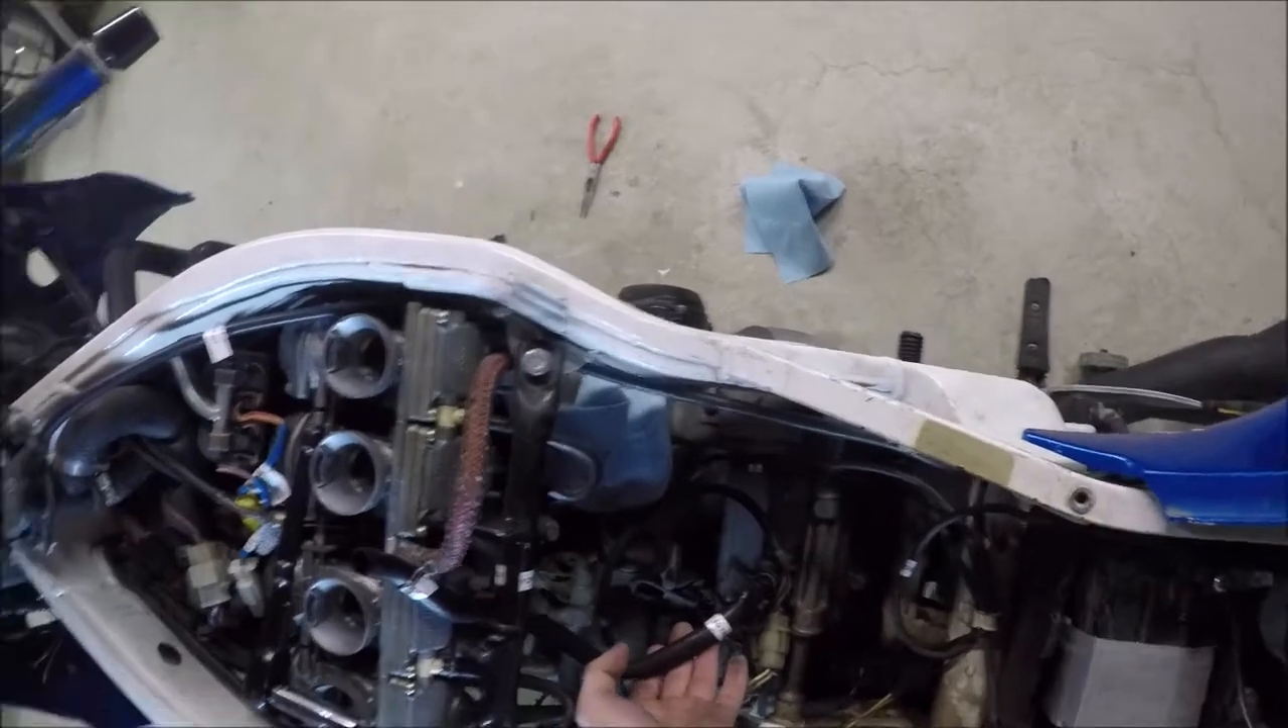You can see how nice of a big area we have in here now that we removed the fuel tank.